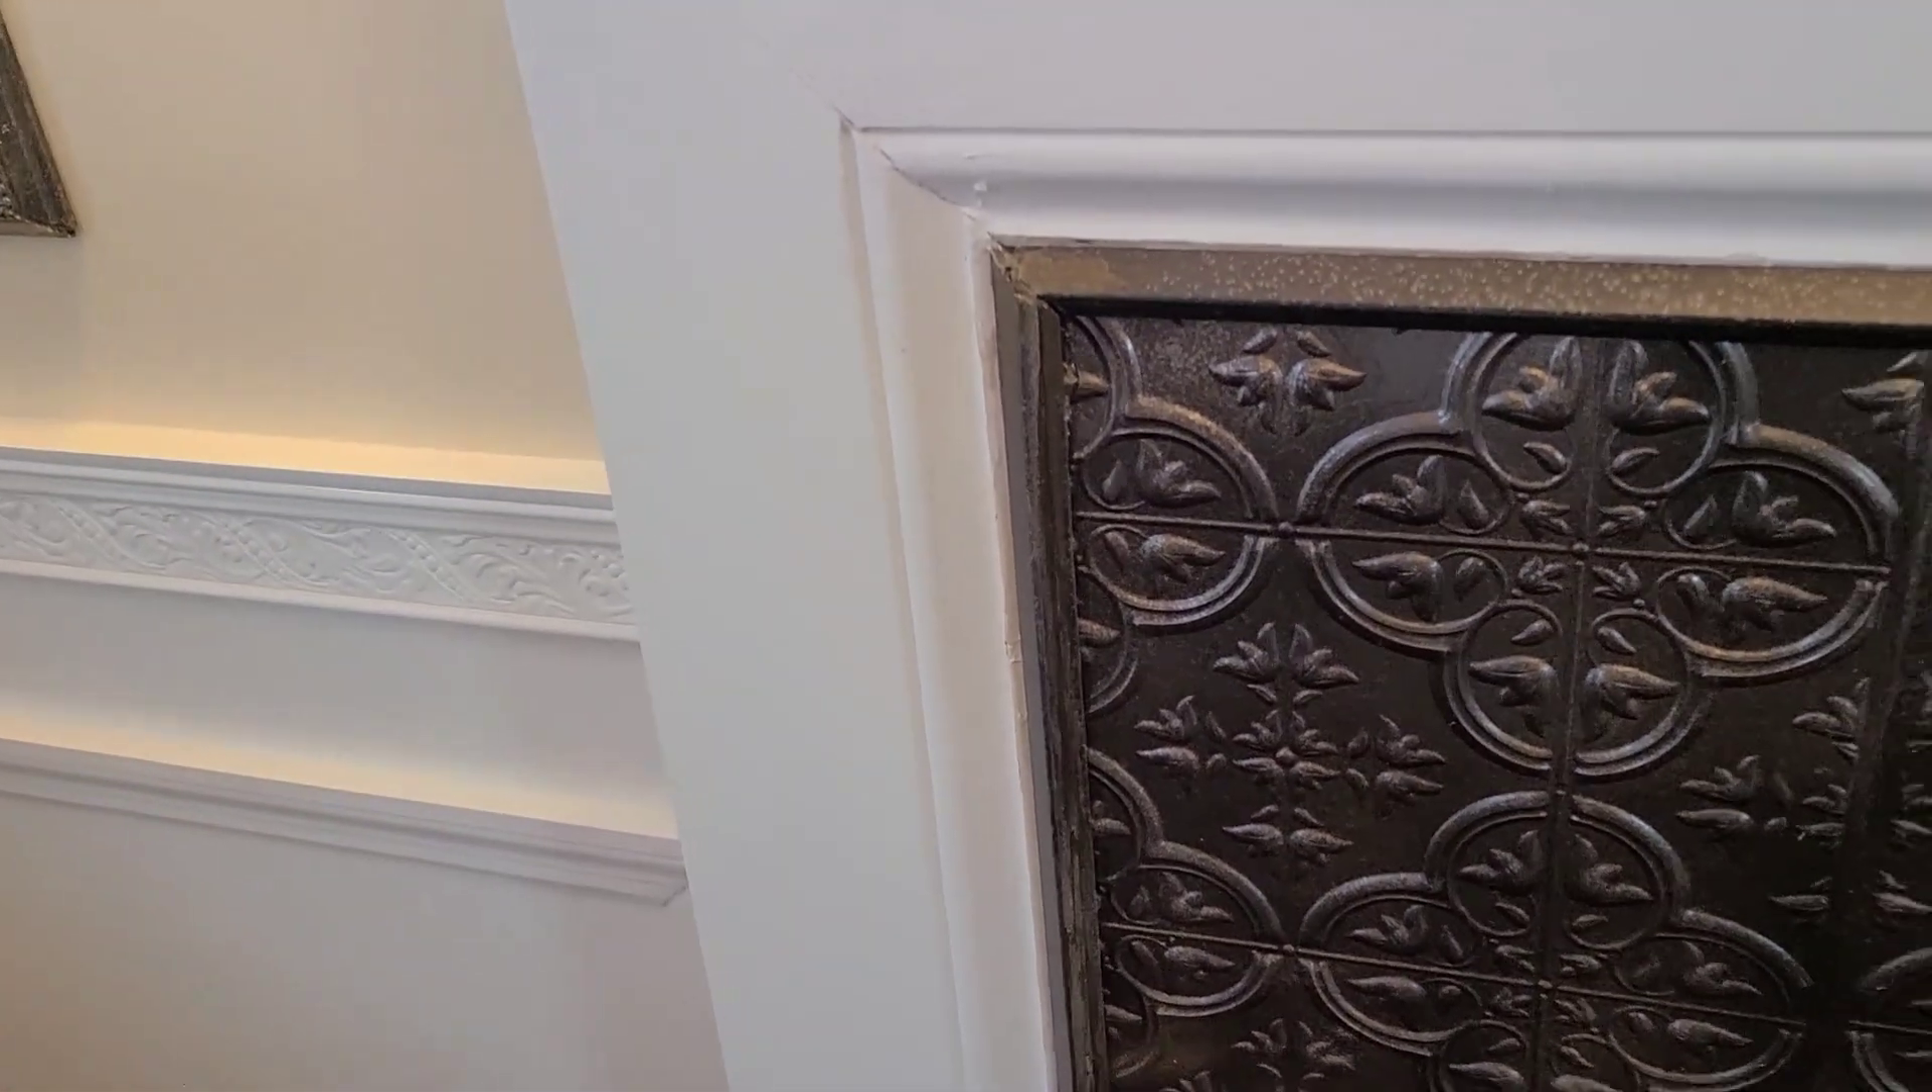So, I have all the pieces in. And what I did was, I added trim up the side right here.